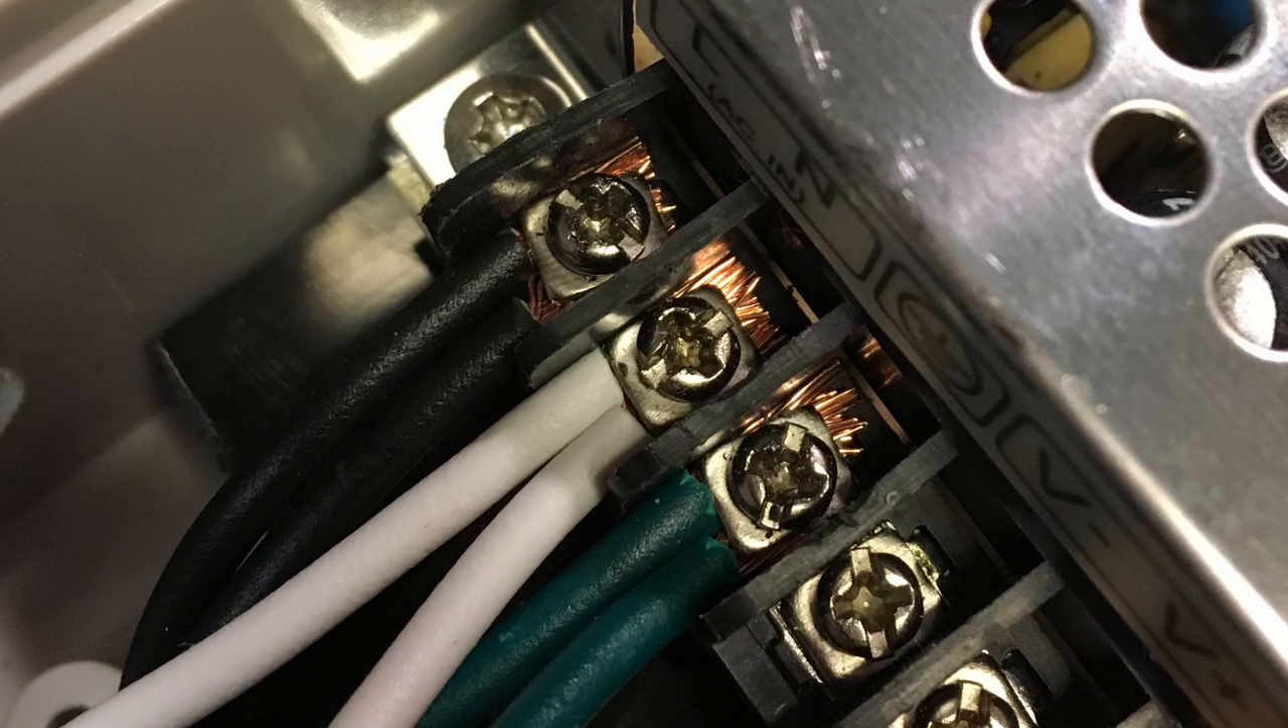You can see here all the wires are neatly placed under the screws no insulation under the screws just the copper wire and the screws are tightened down.